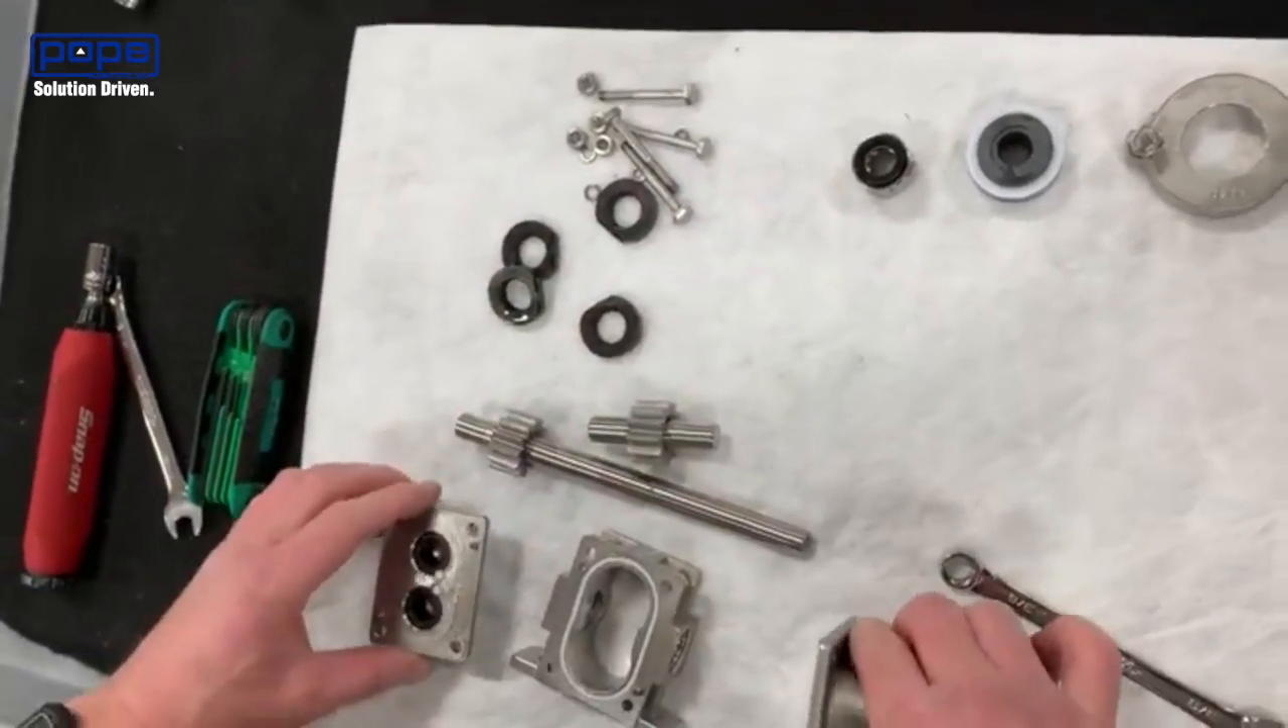We can just kind of talk about that, but now we've got the pump apart.